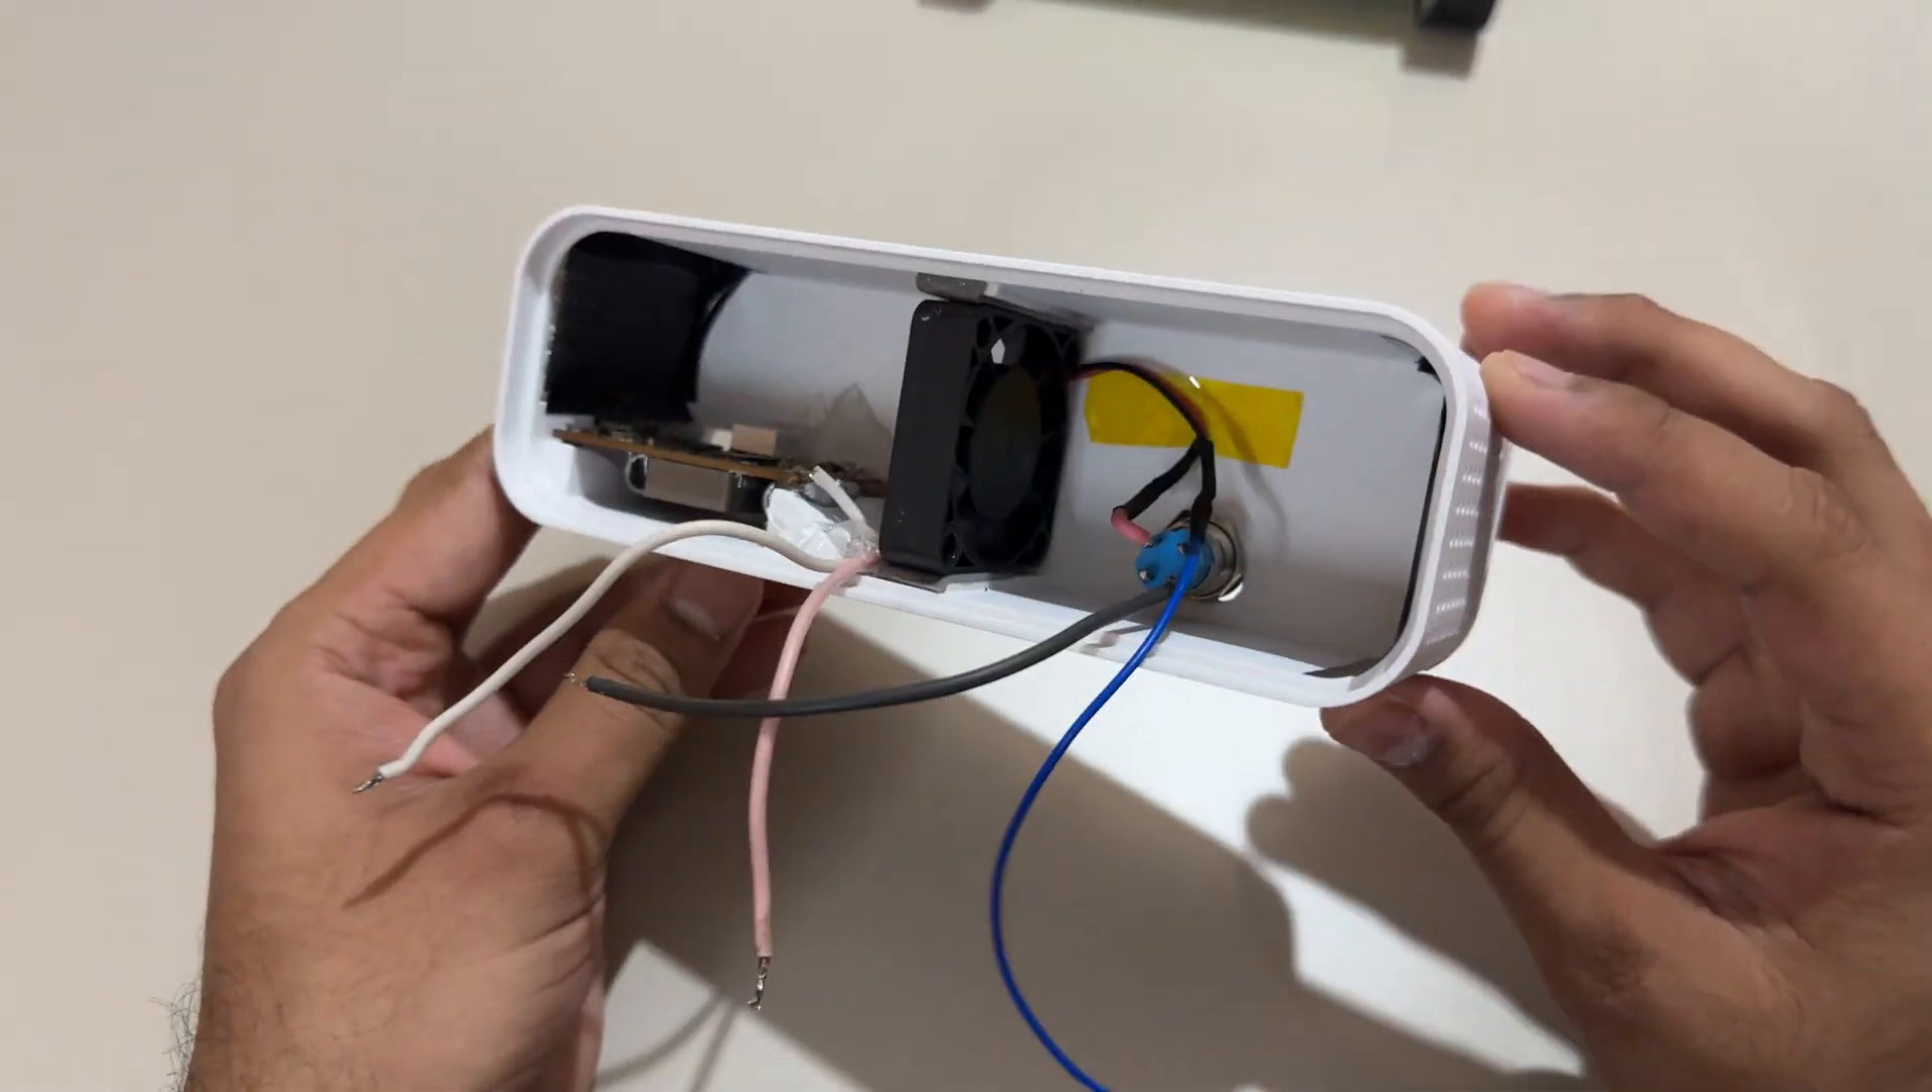So I have installed this fan using double-sided tape which will also help it to reduce the vibrations and also install this switch and this grills.